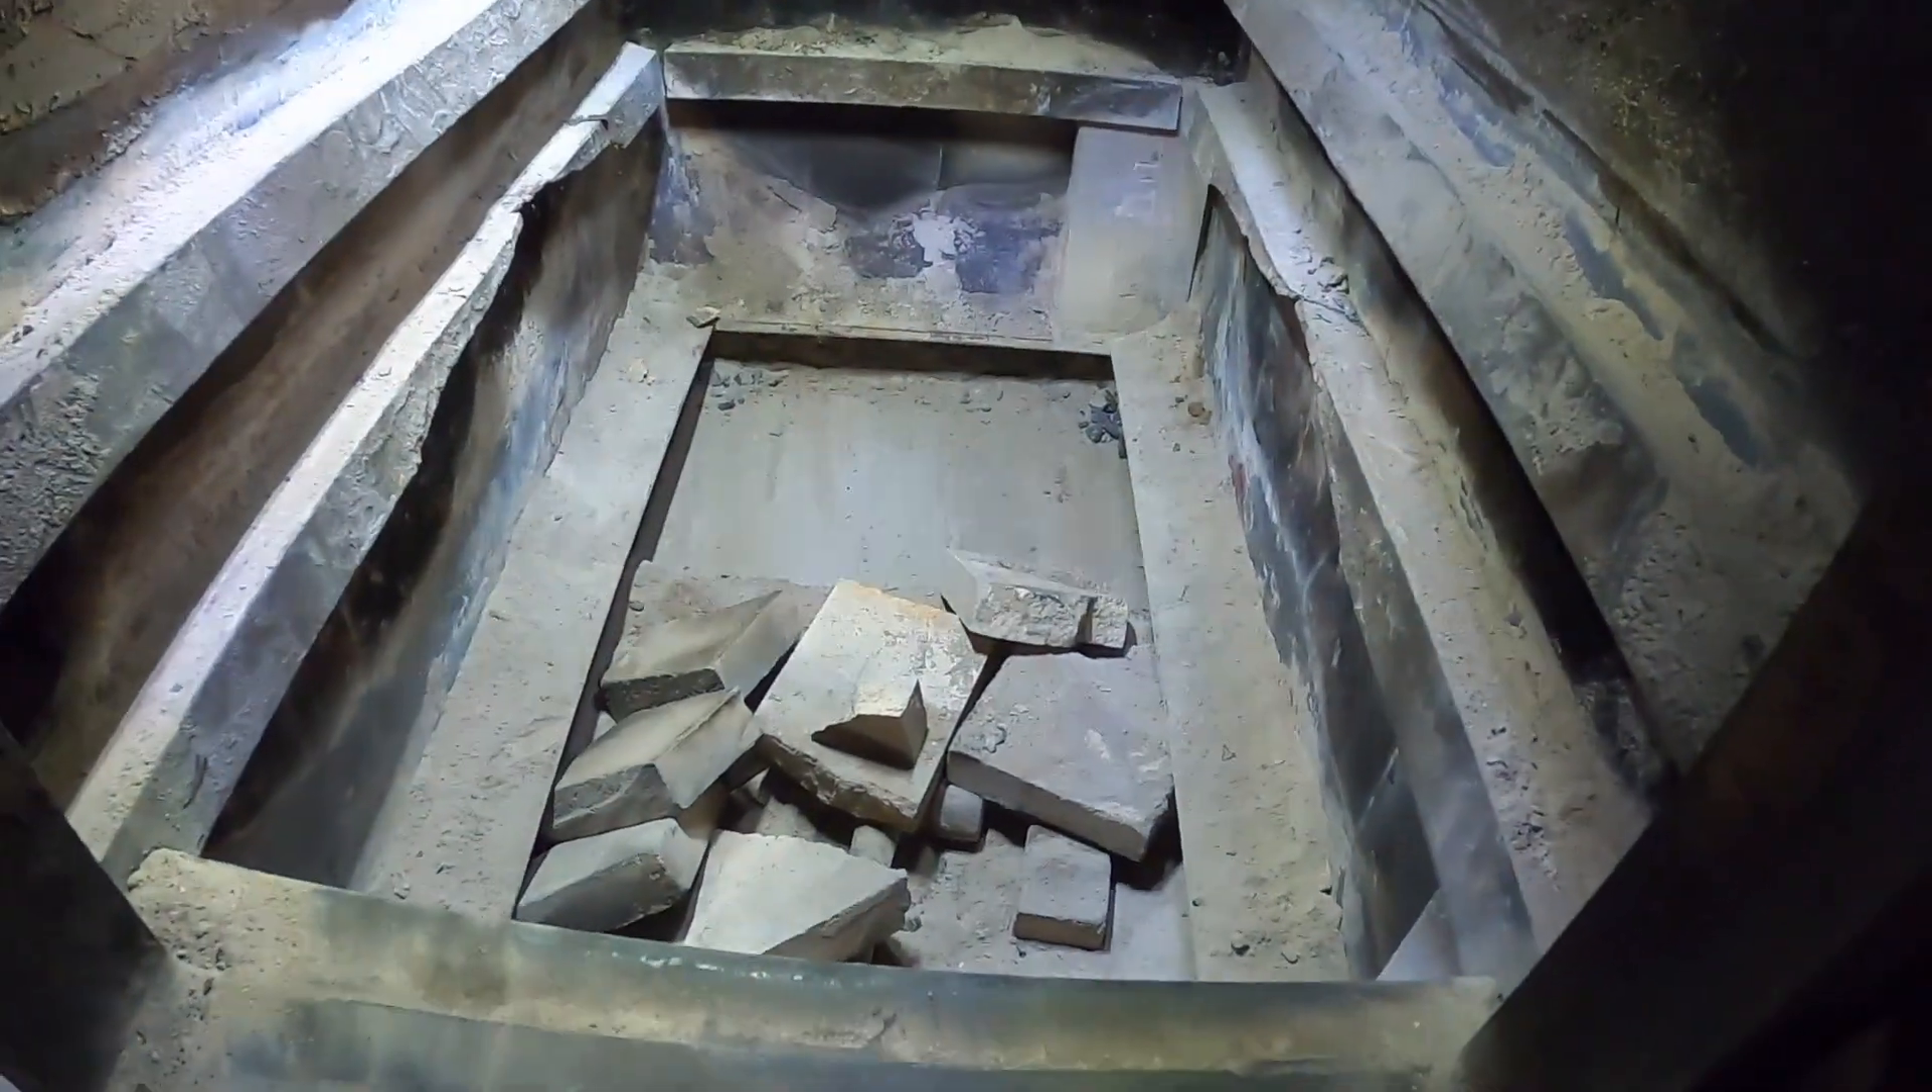So now I gotta get the rest of the old fire bricks out.